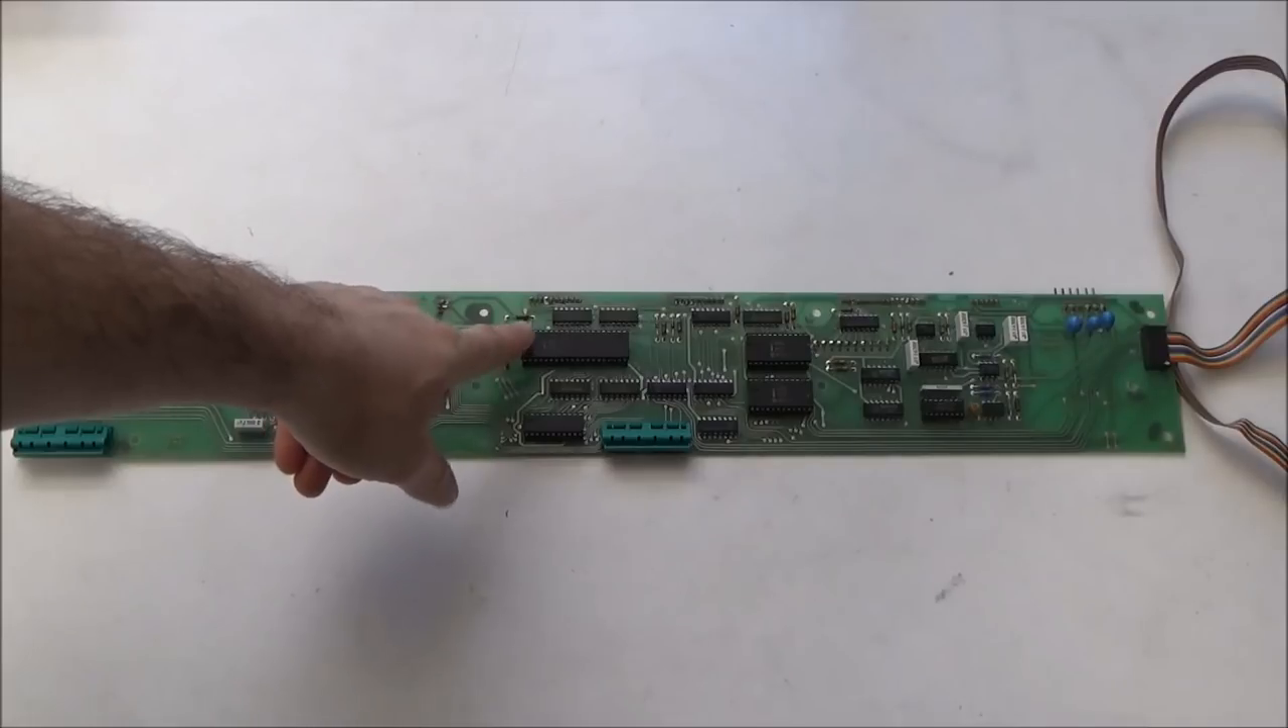So now we've got the CPU board out and can have a closer look at it.